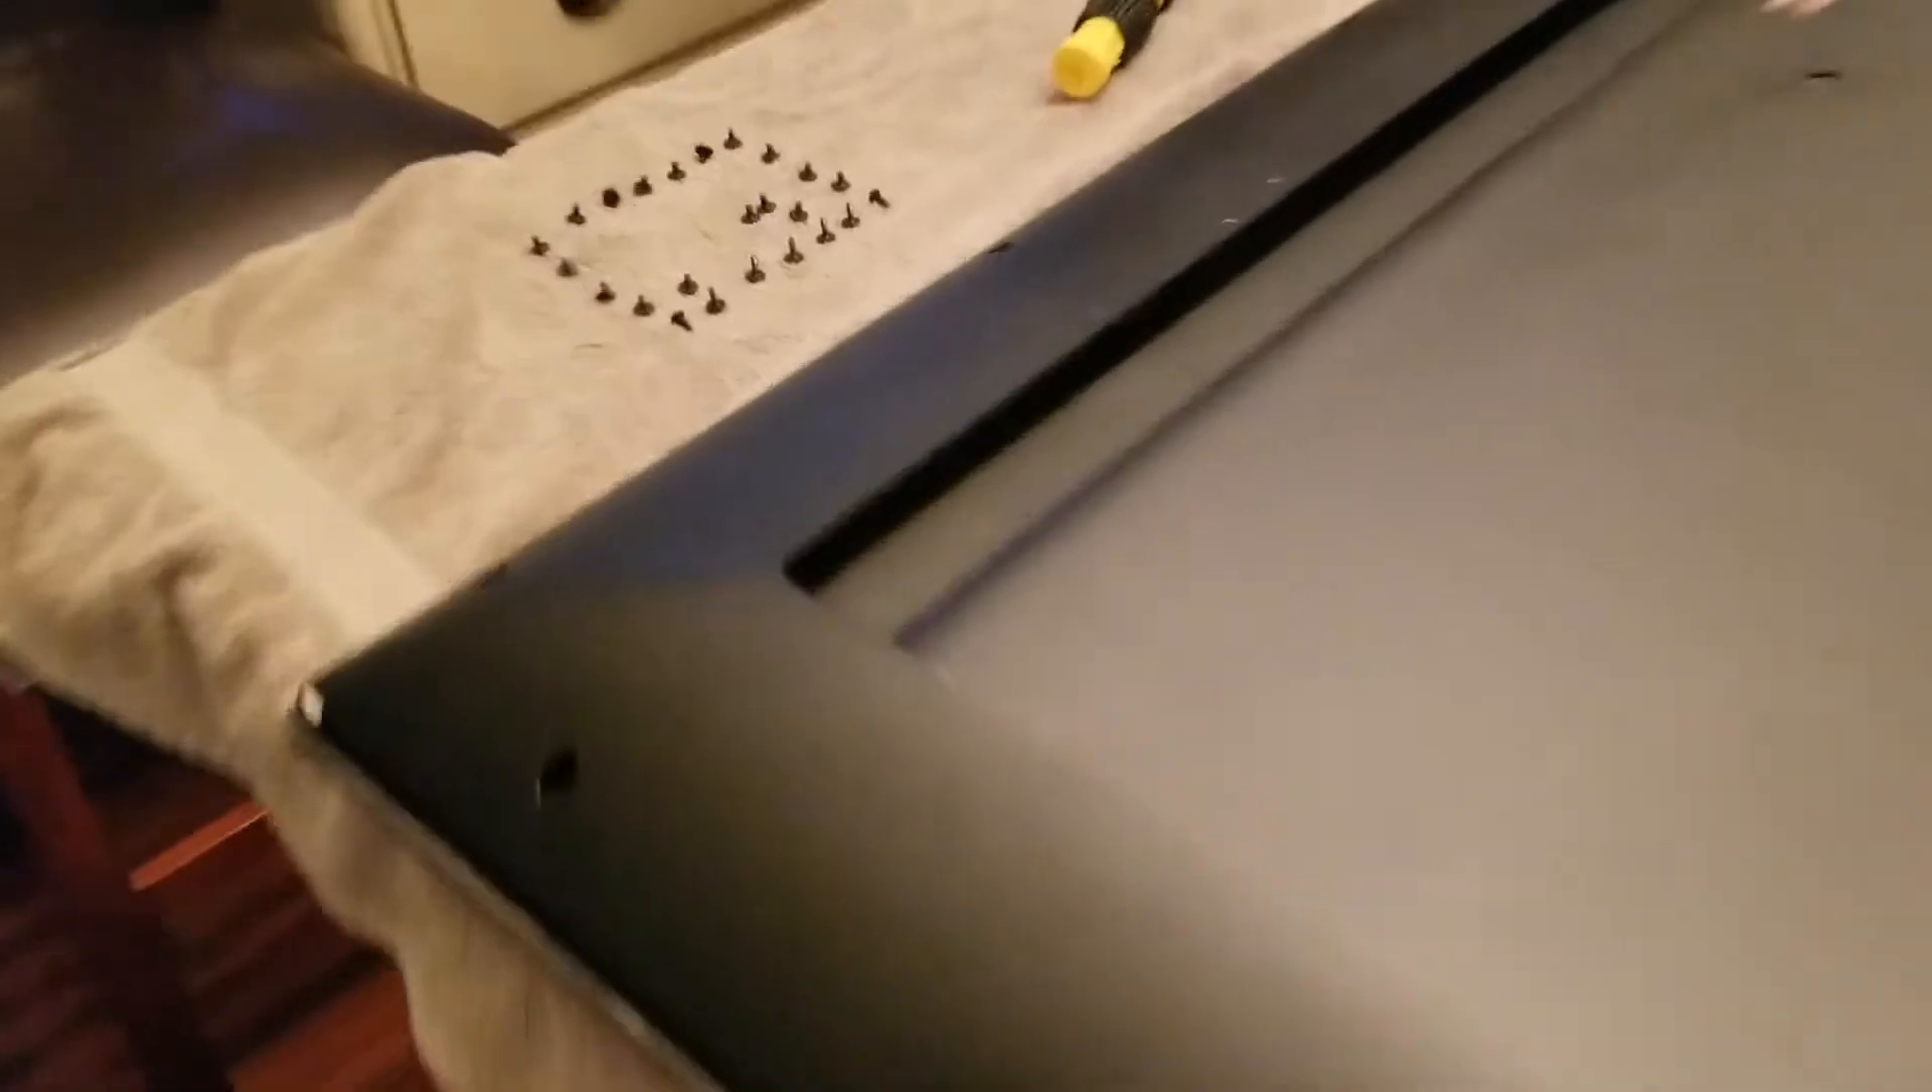Okay, so we have all of our screws out.